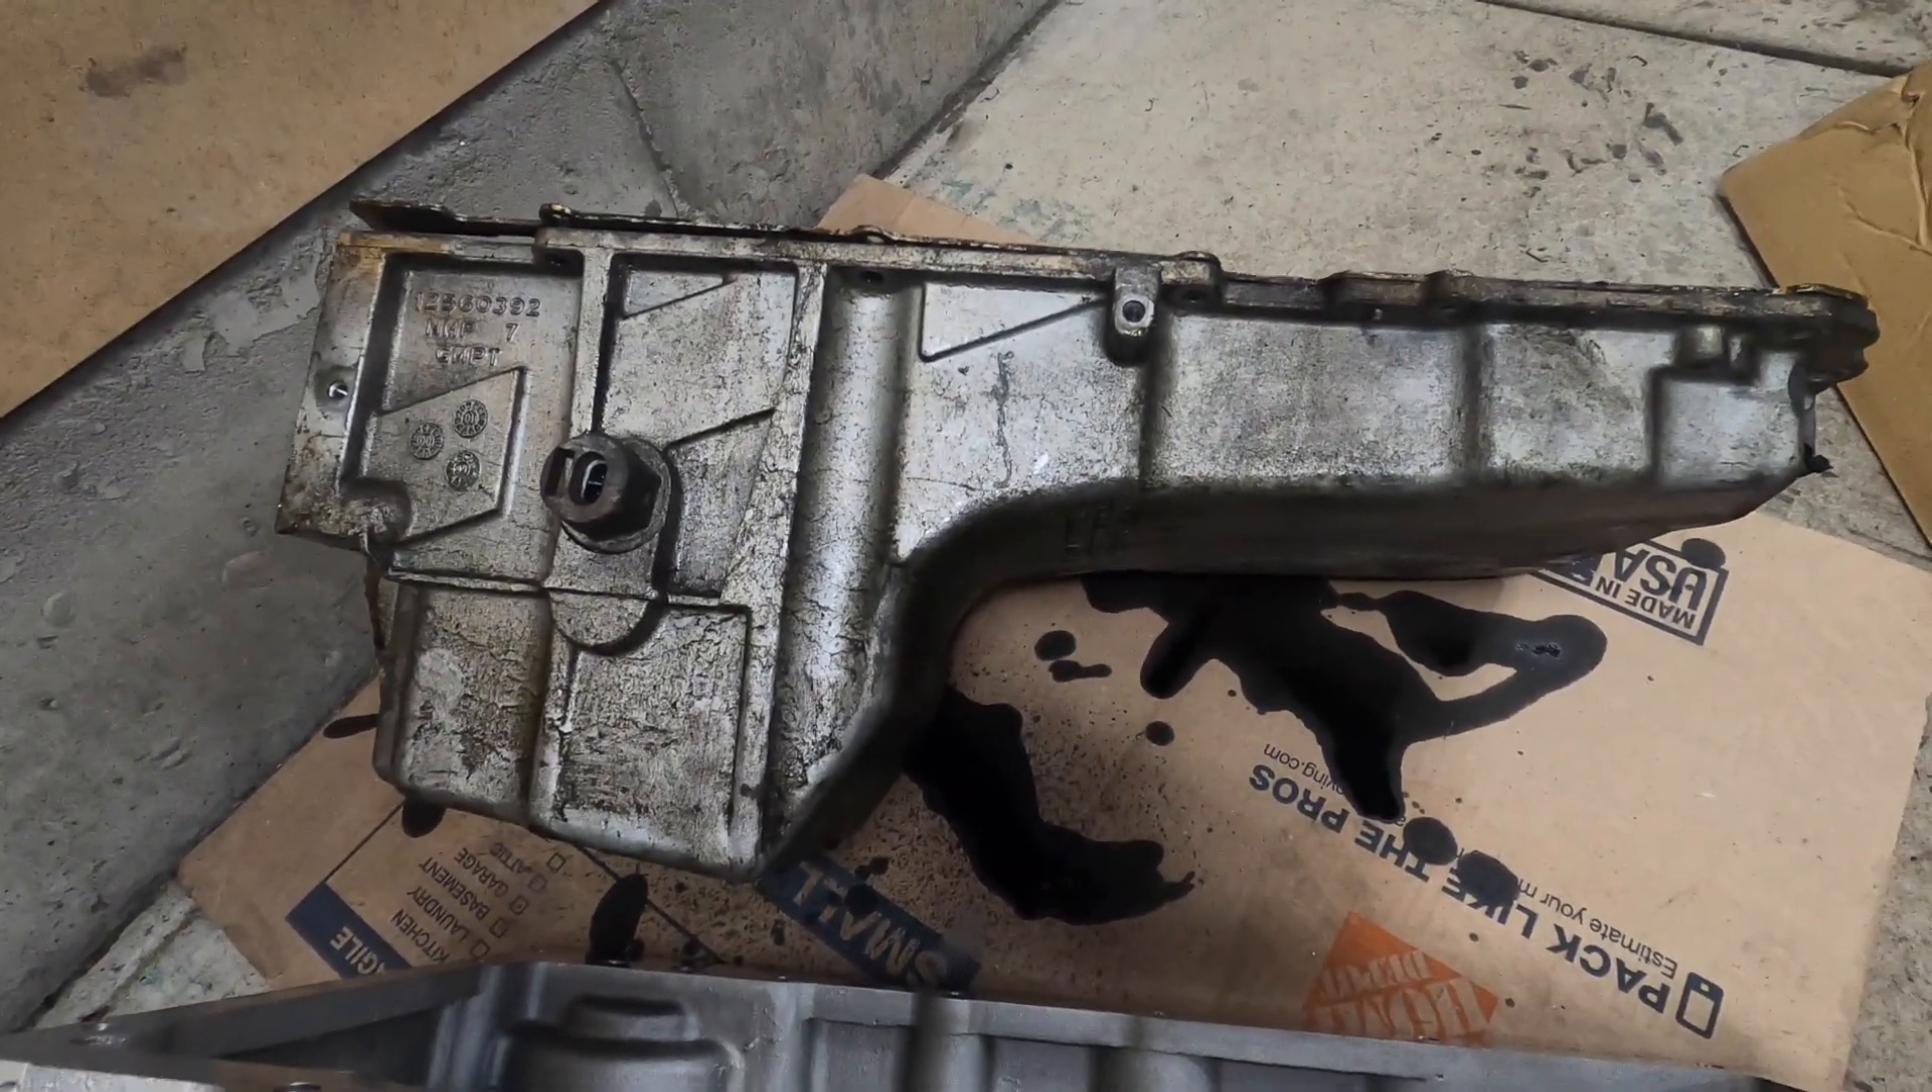Okay, so I got the old oil pan out.